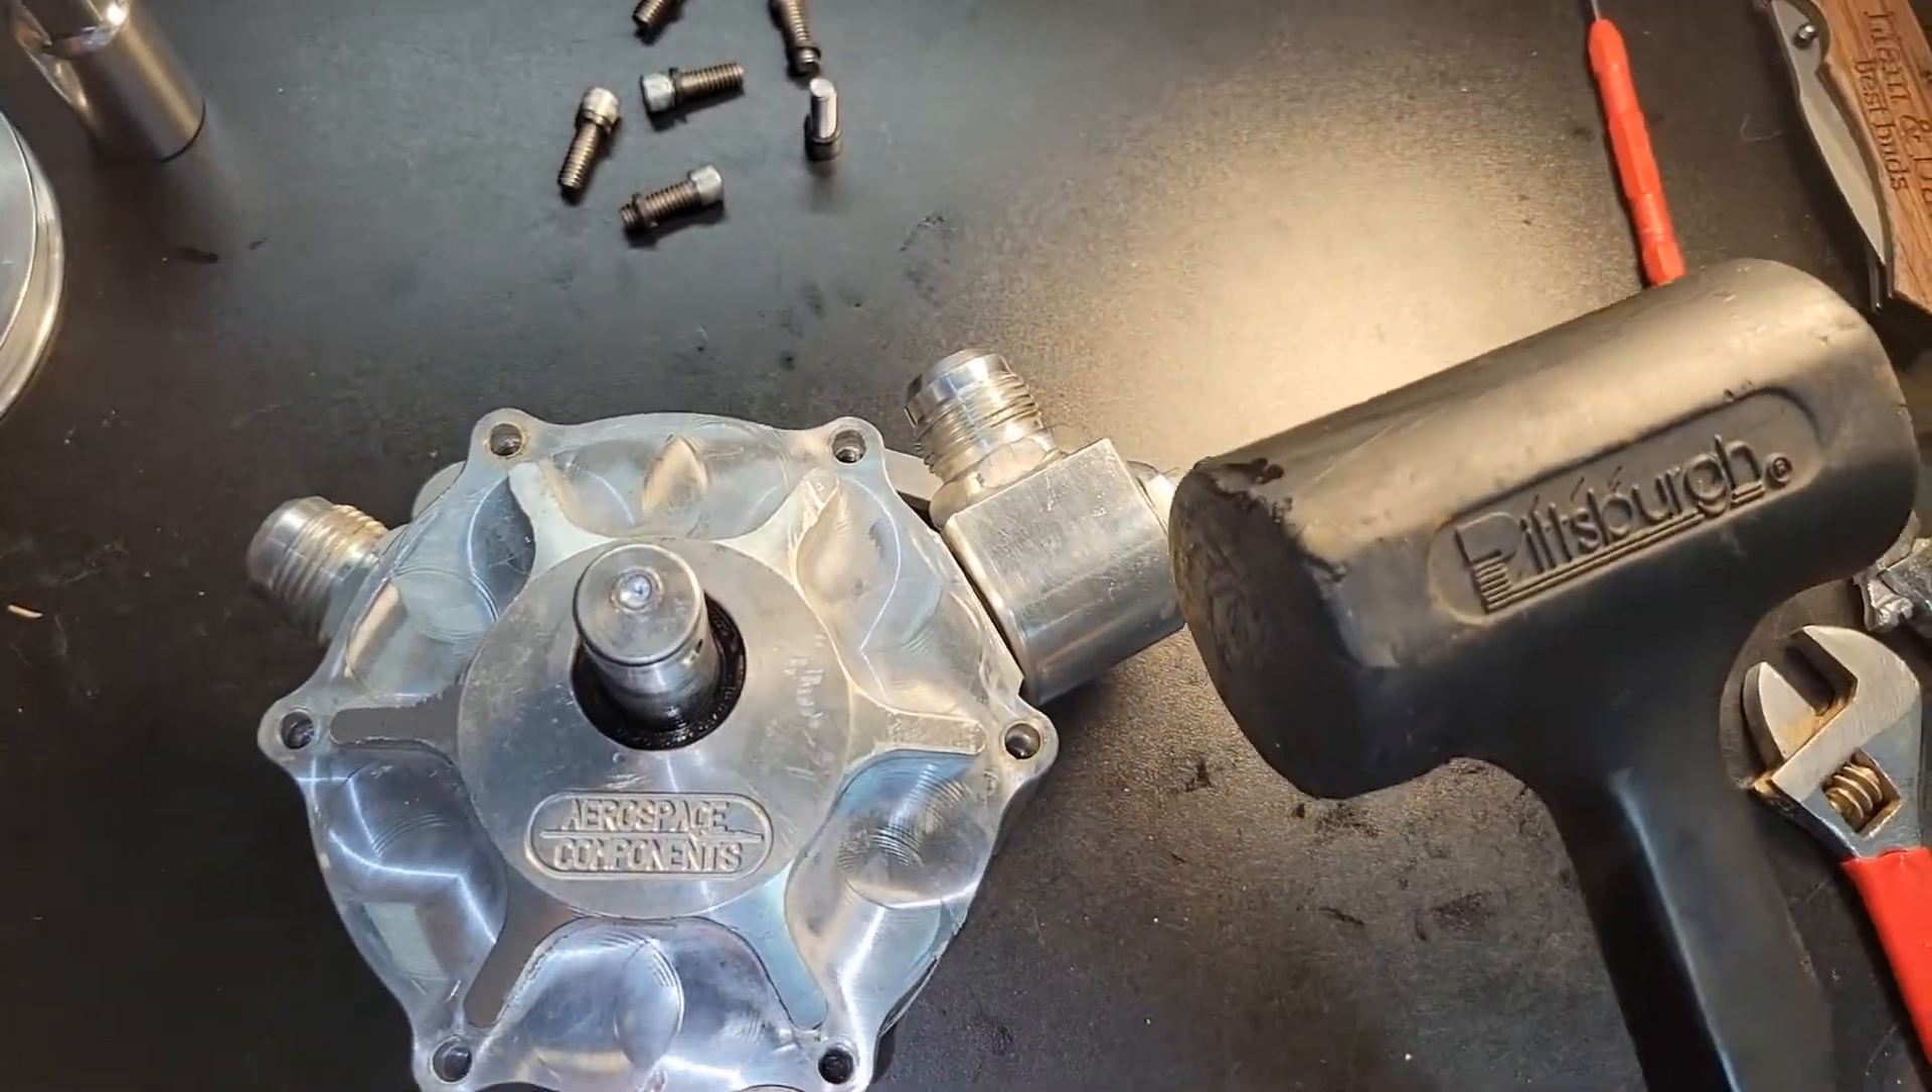Okay front cover's back on.